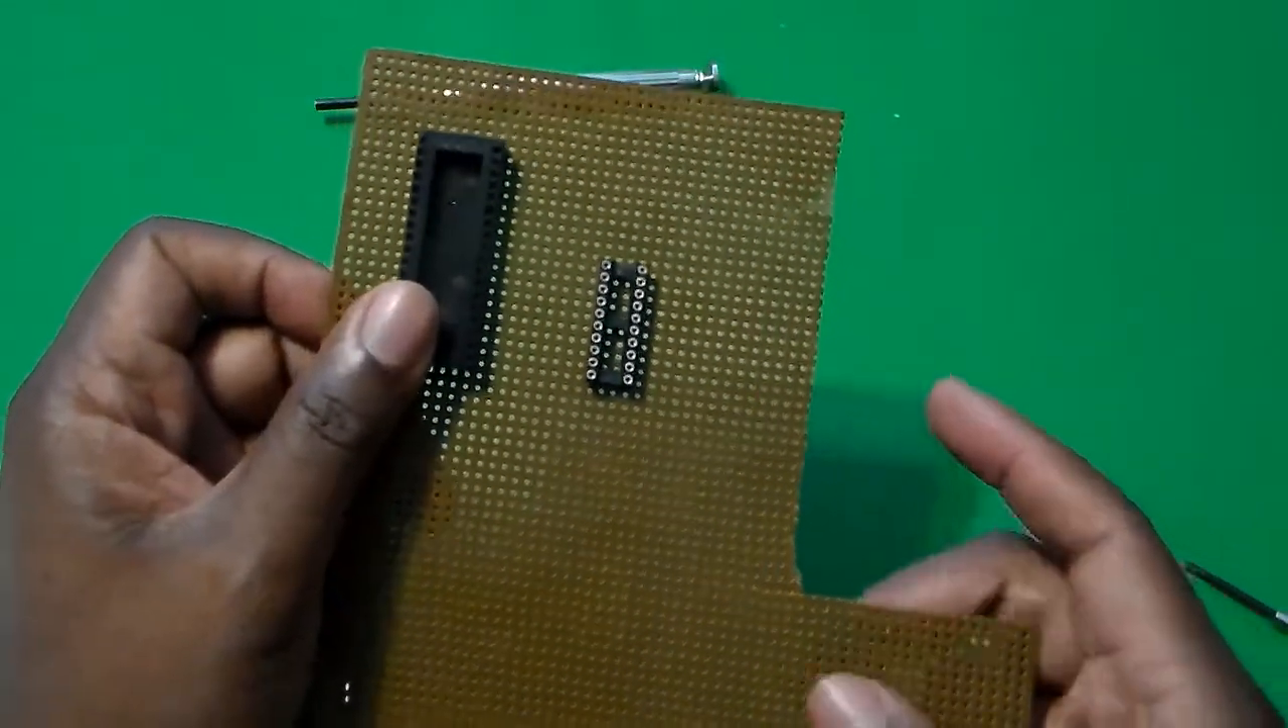All right, so I got both of my wire wrap sockets in.